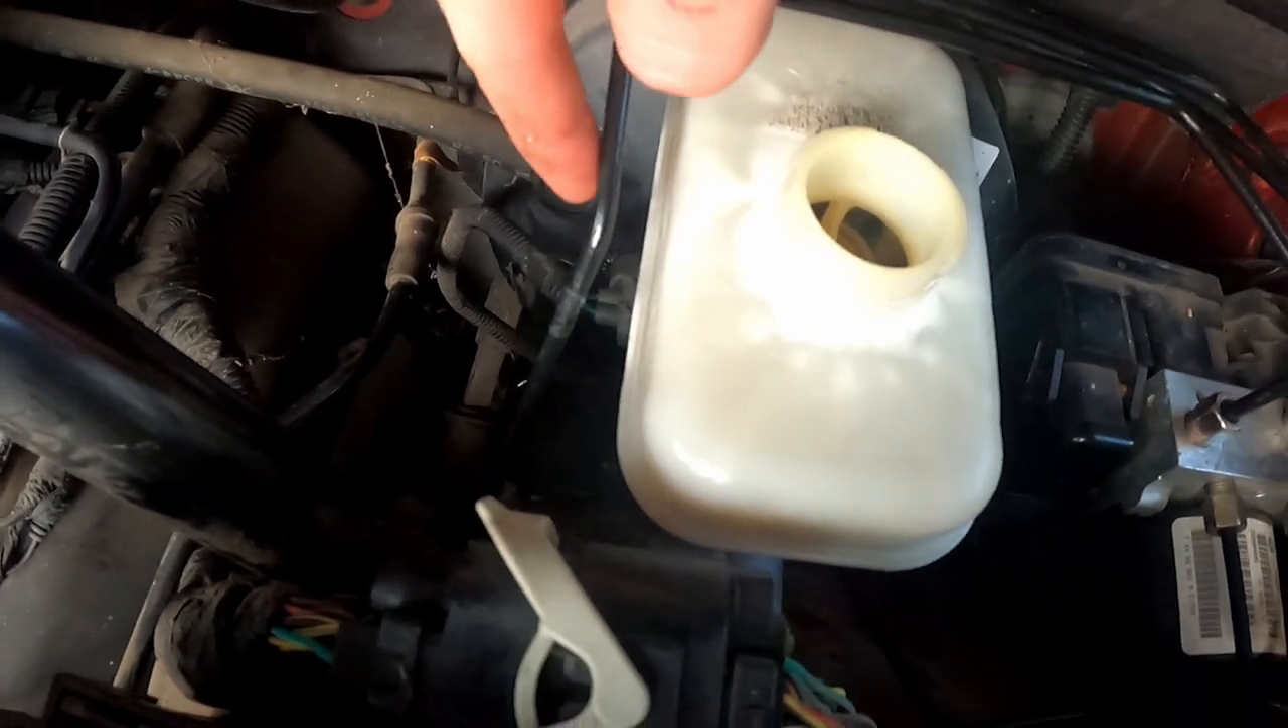So now I got the cap off because we're going to want to add some more brake fluid and keep our eye on it.